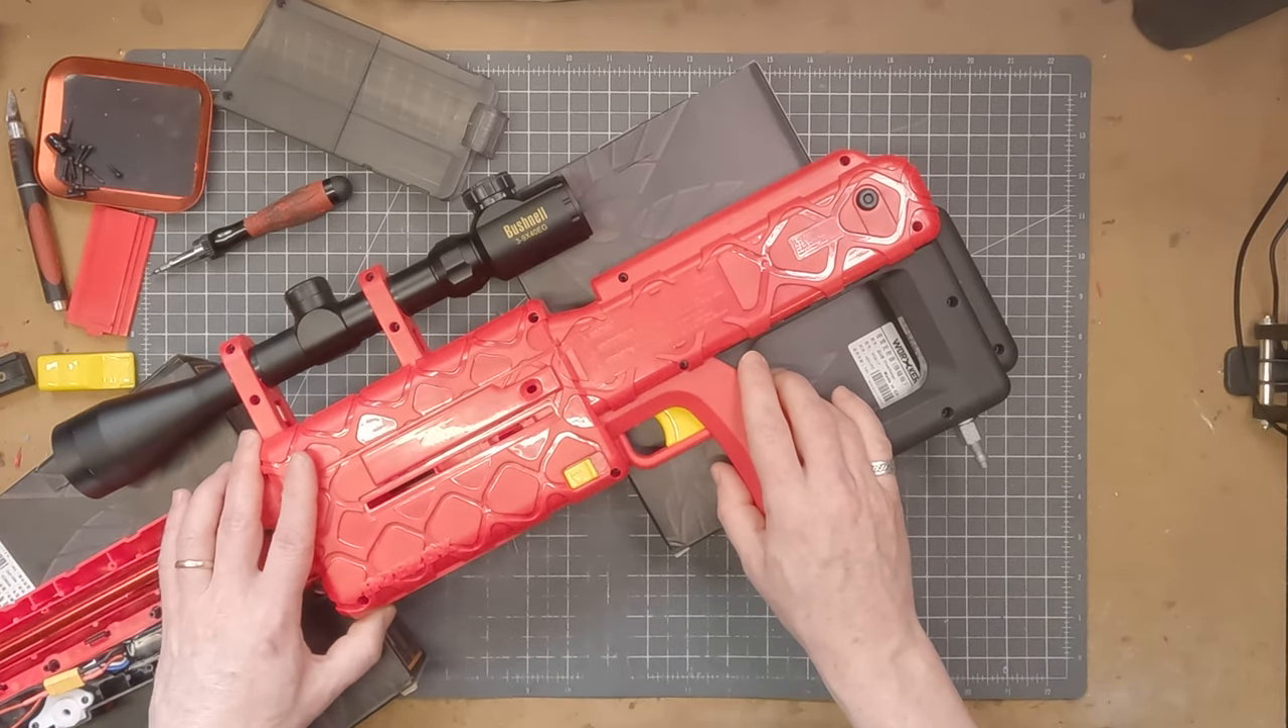Okay, that's the main part of the blaster I put together.